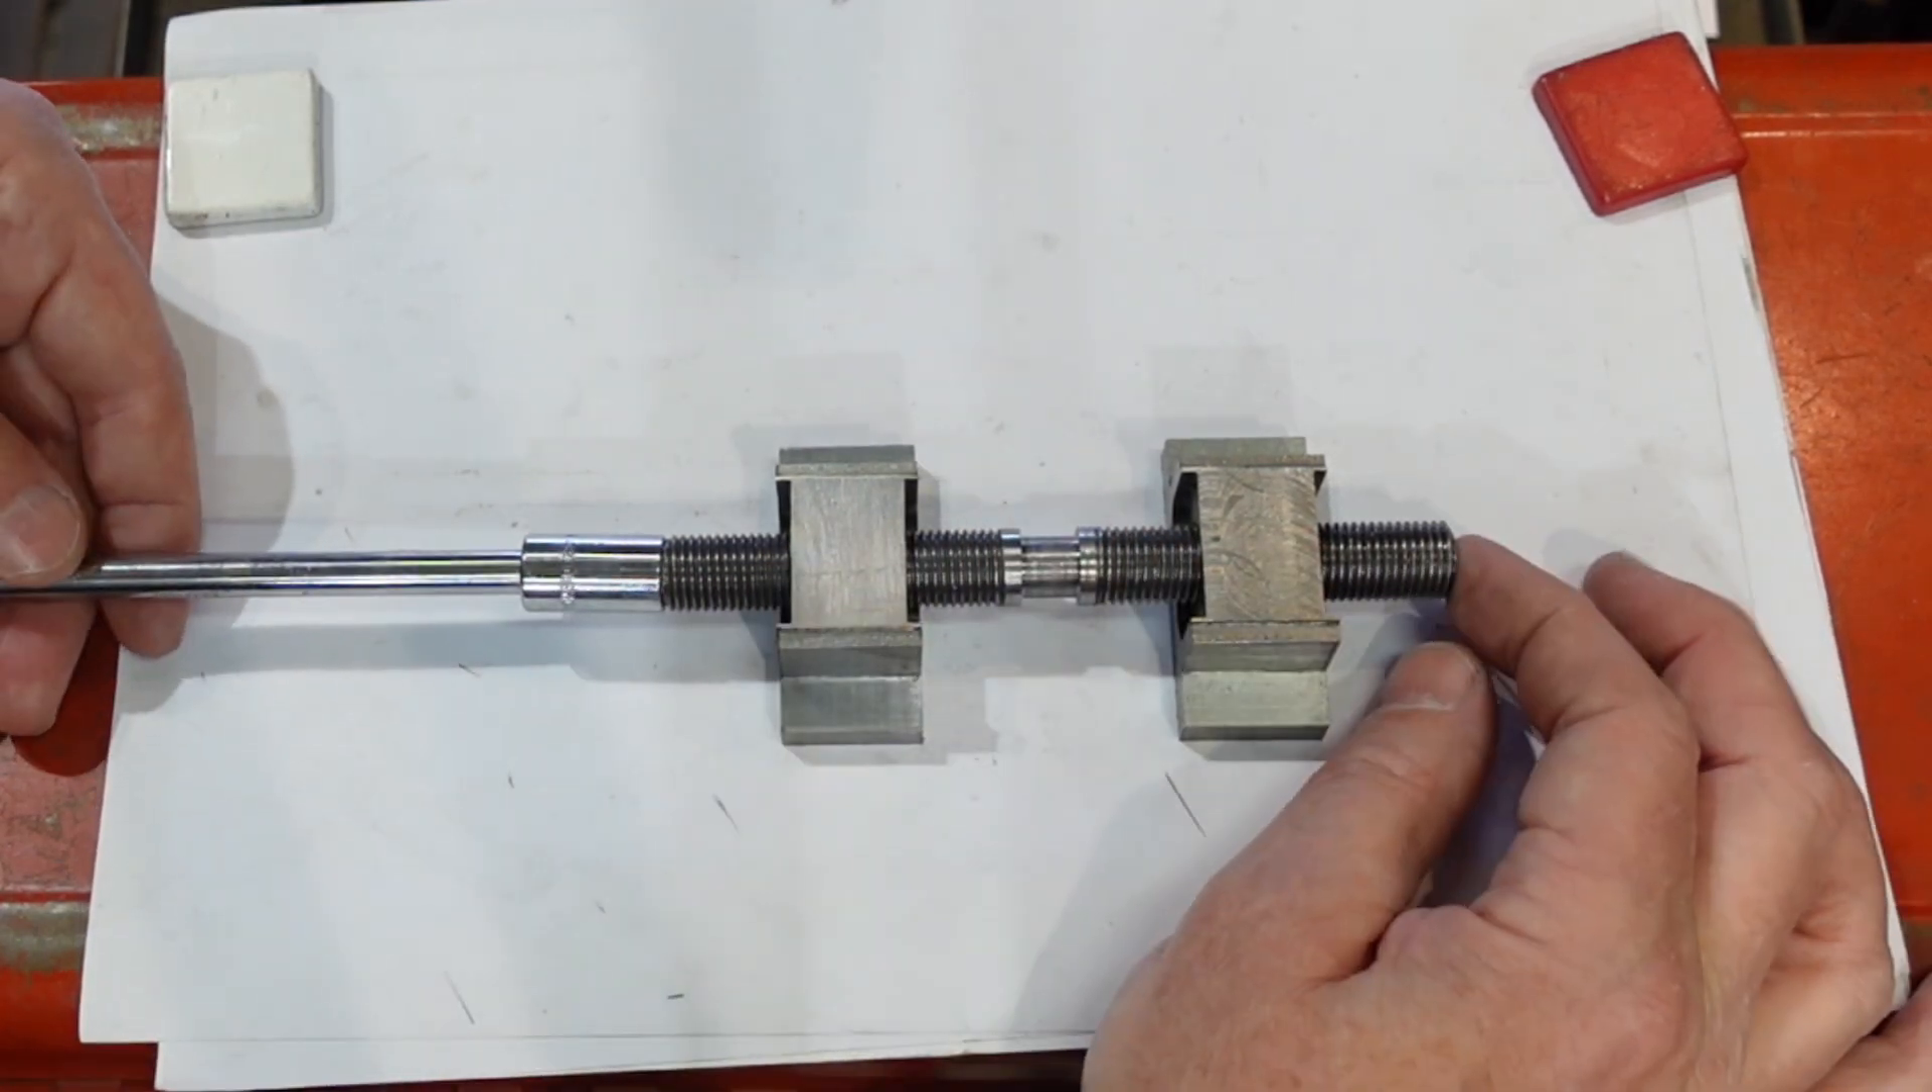So I've got my two nuts left hand and right hand on the on the thread.